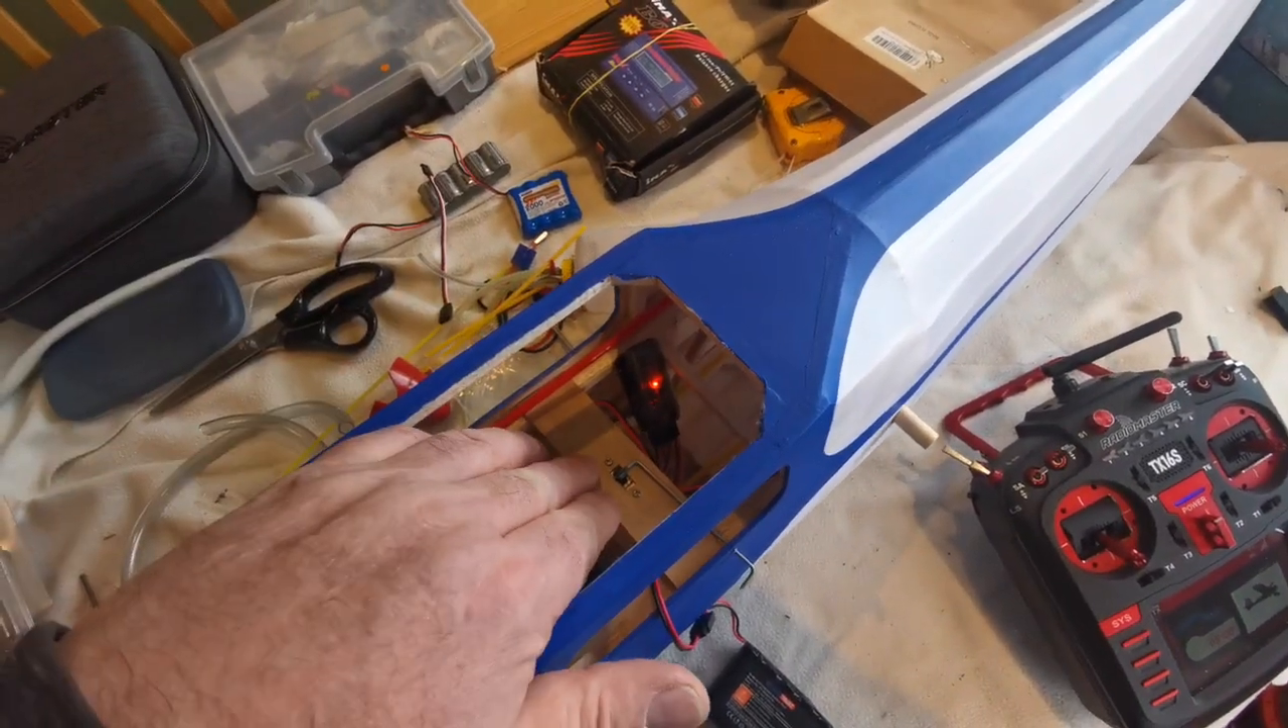And on that point, you'll notice that none of the glazing's been put in yet because it's still easier when working on this to be able to get my hands through the windows.